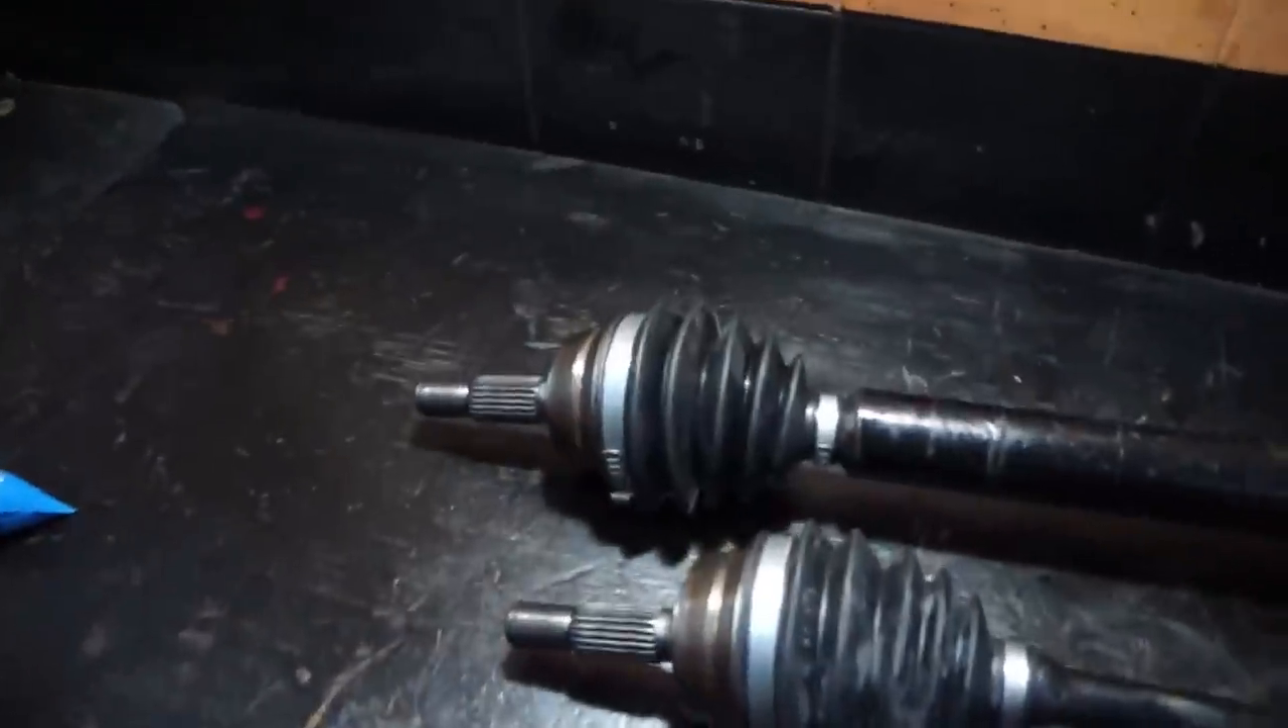Já coloquei todas as coifas, tudo bonitinho né.